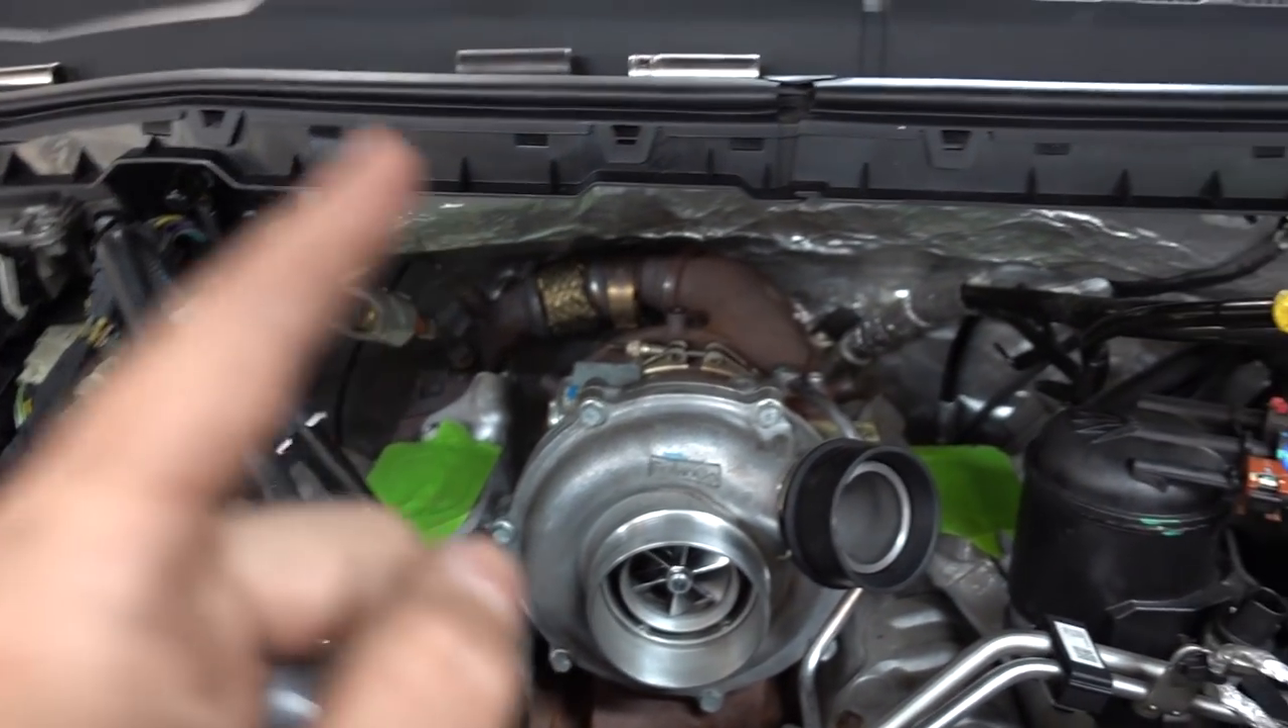I got pretty much everything tore out except for uh the up pipes and the turbo.